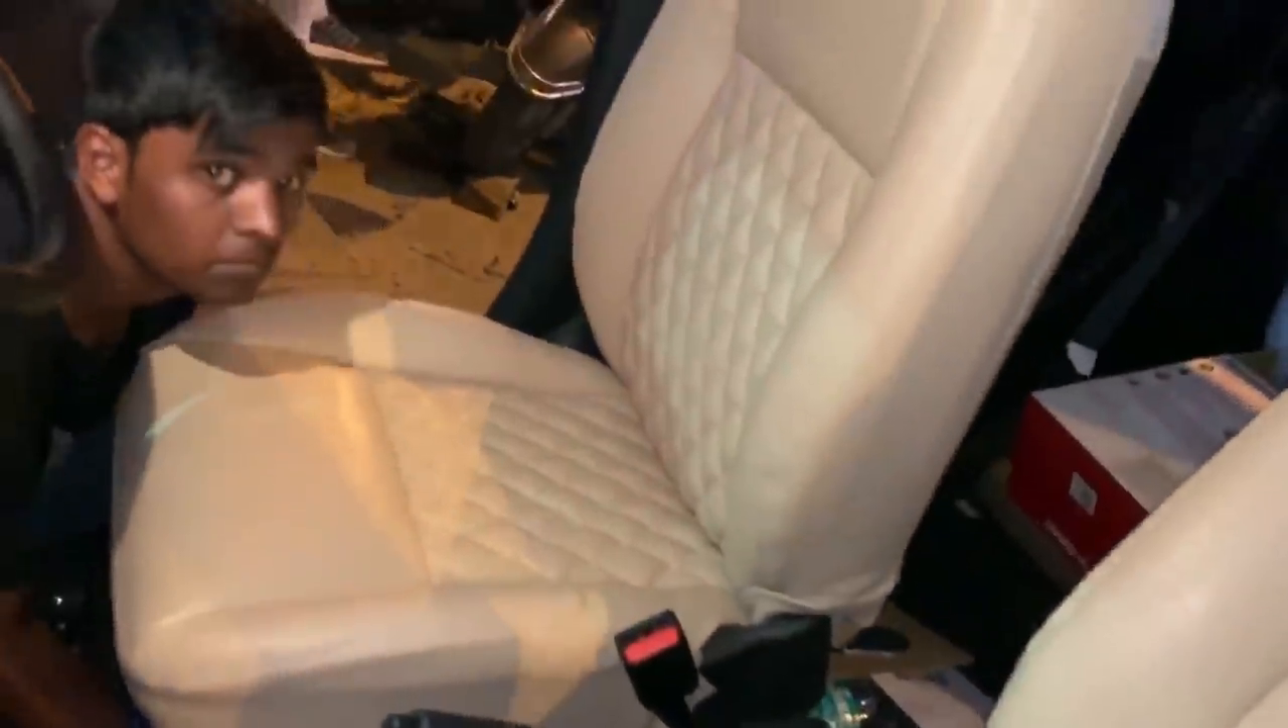फ्रंट की जो सीट्स है वह यहां पर लग चुकी है।